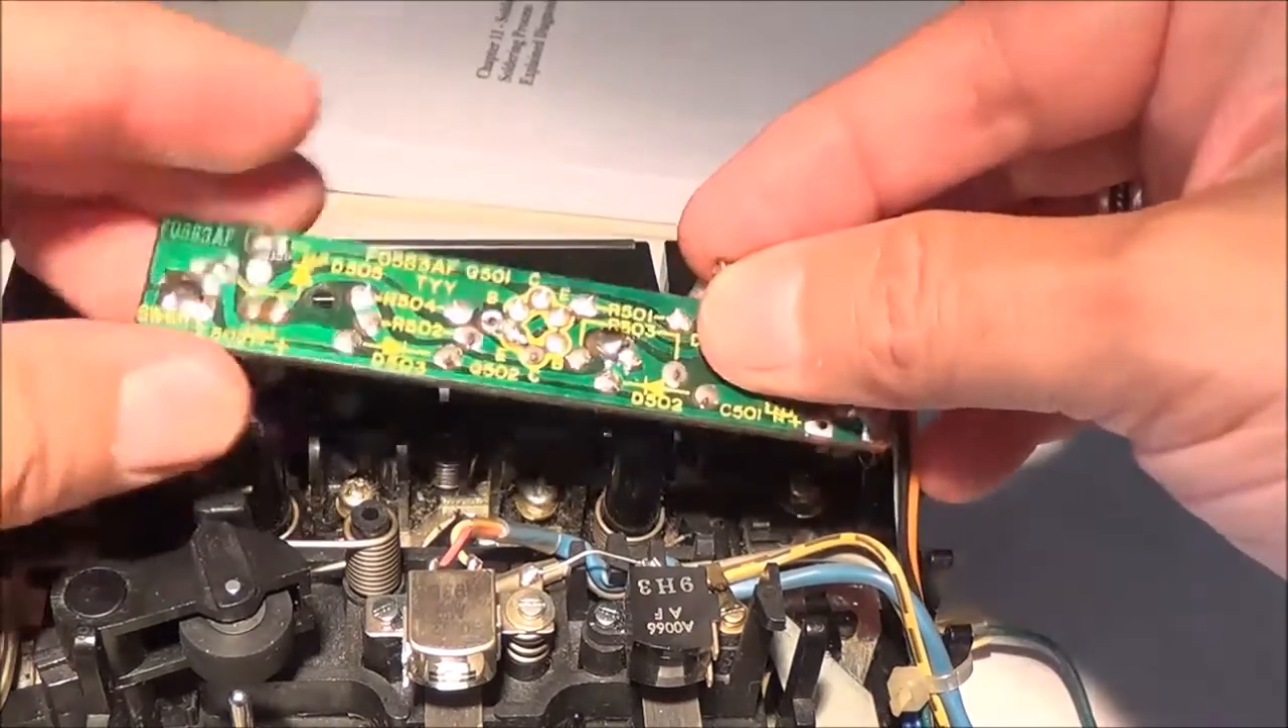All I have to do now is put the little circuit board back on and then I should be completely done.